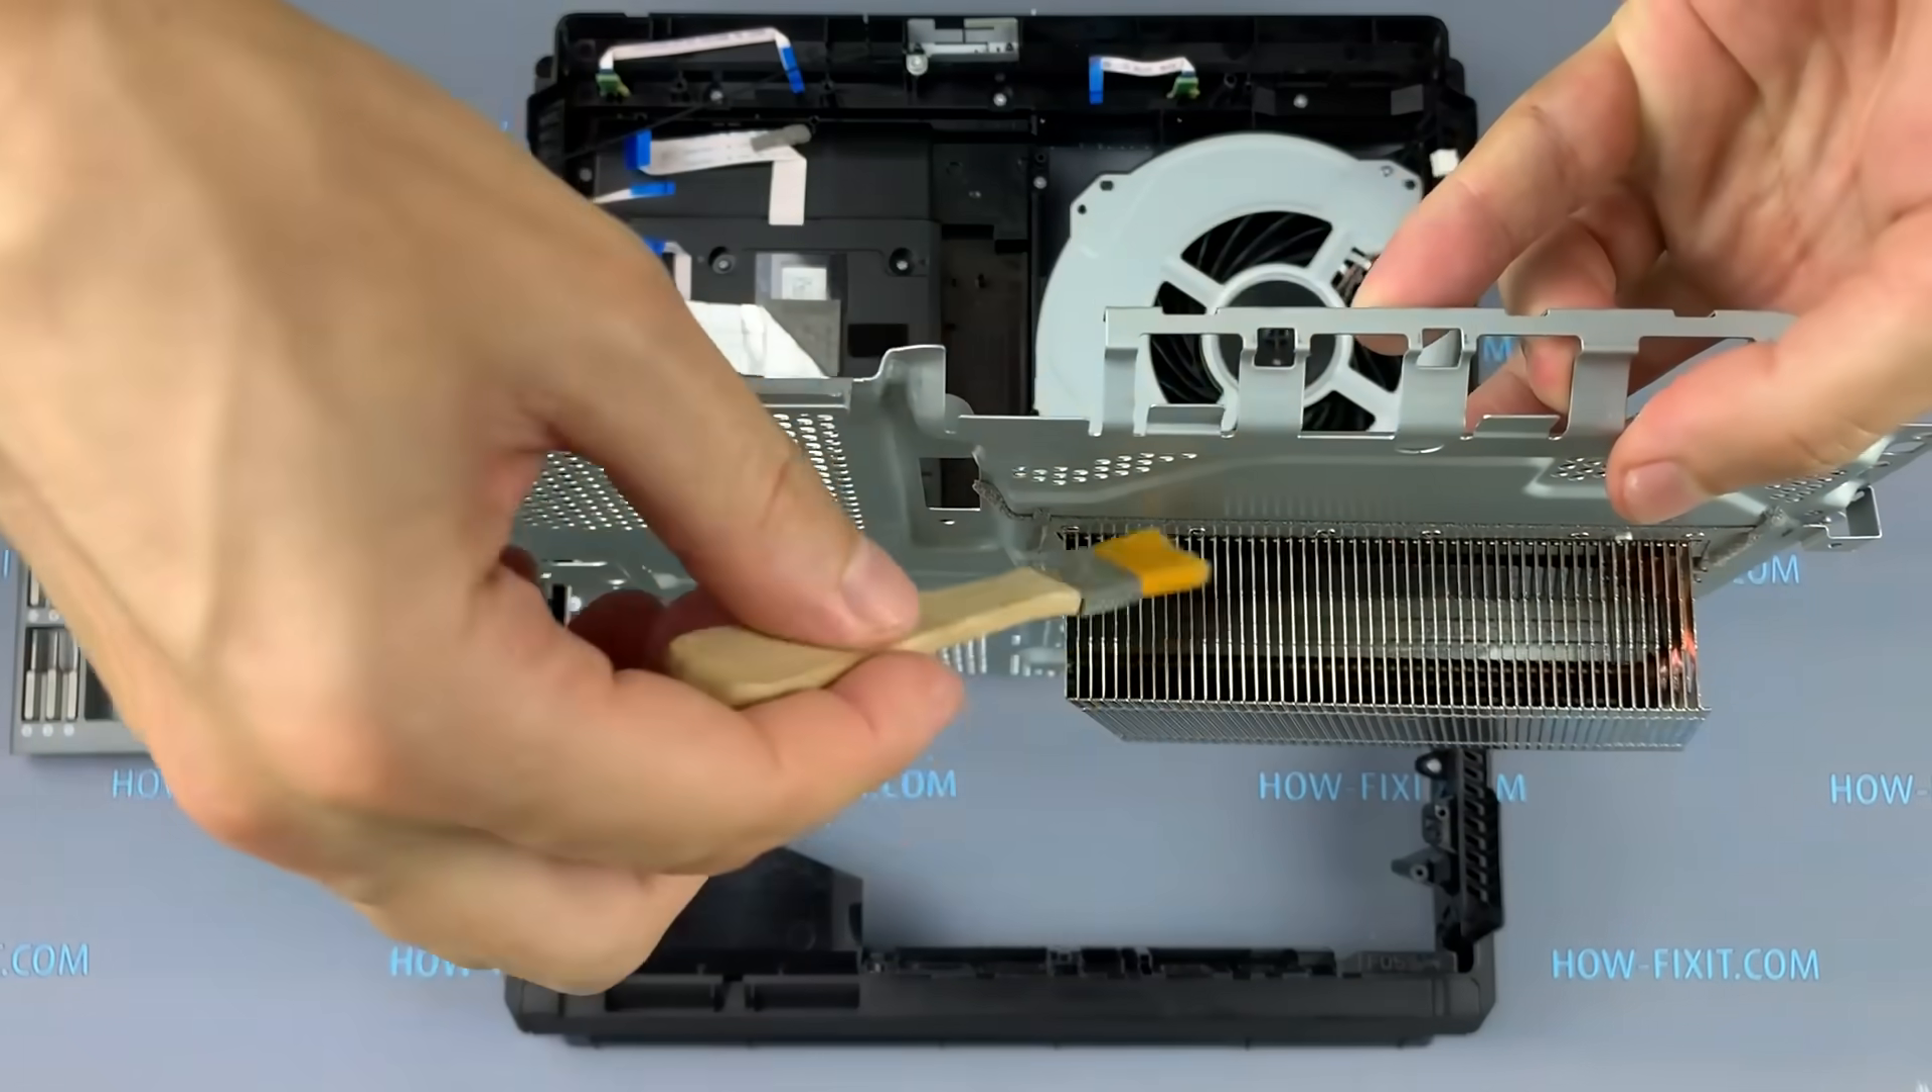Now, you have full access to the radiator.